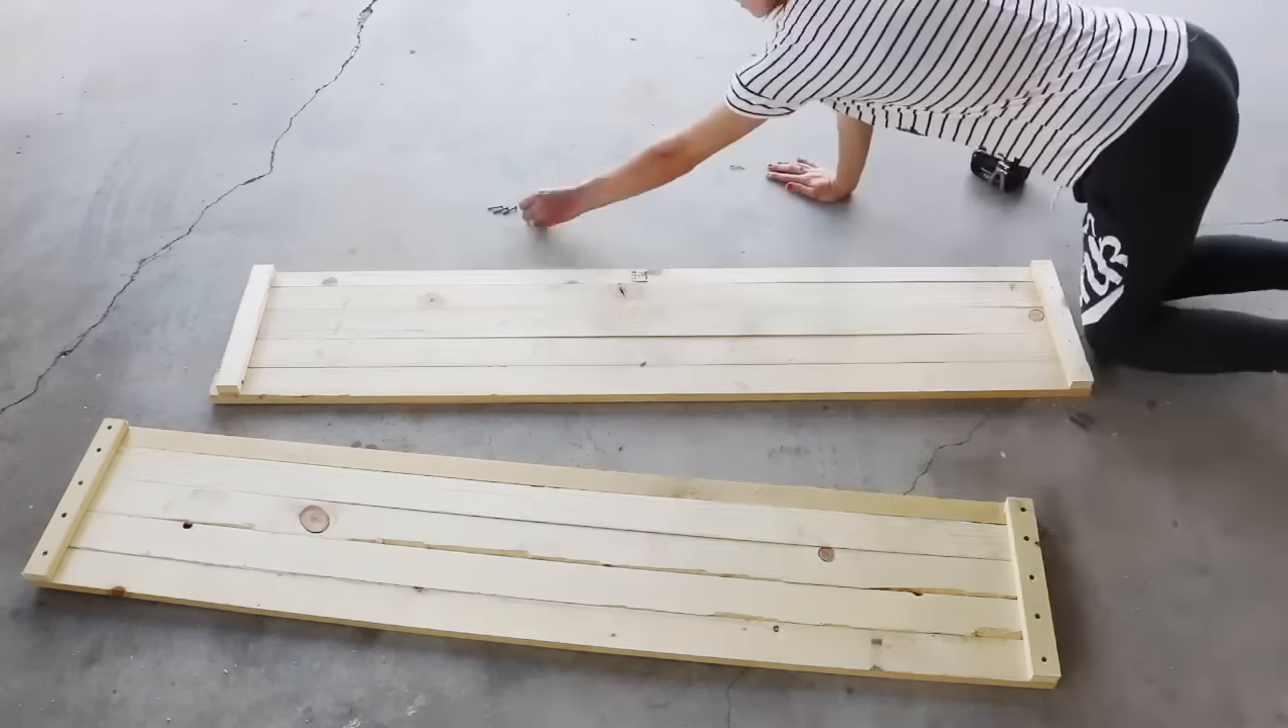I left no gaps between my wood boards but this is totally optional.